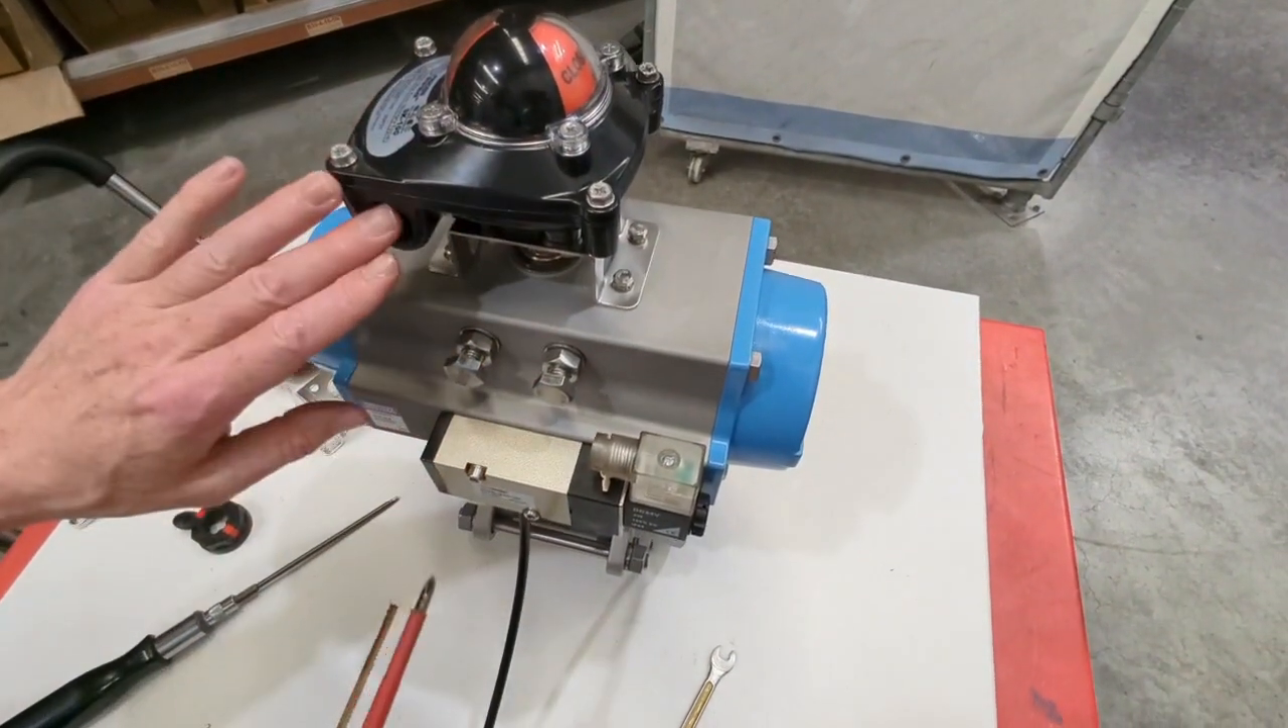So we've got the top on which which houses the indicator dome on now.